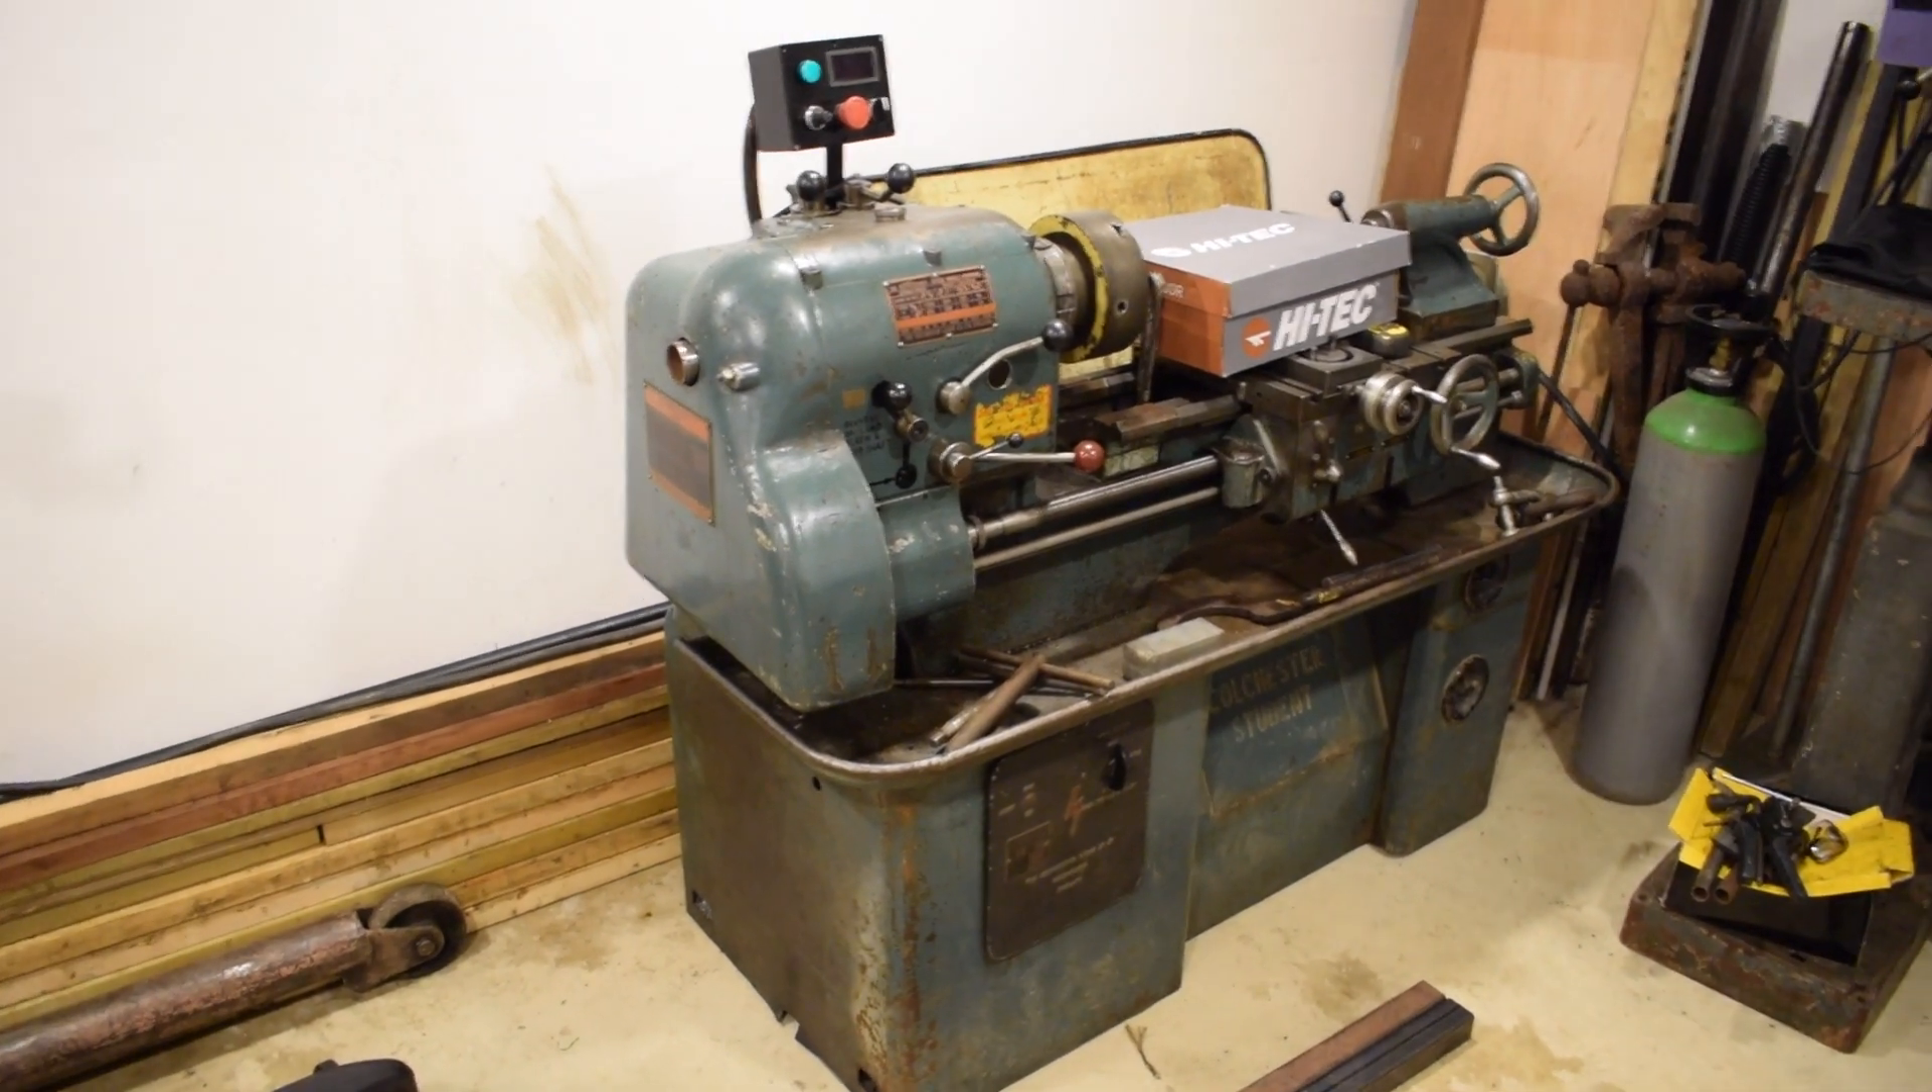So that's the lathe all back together now.